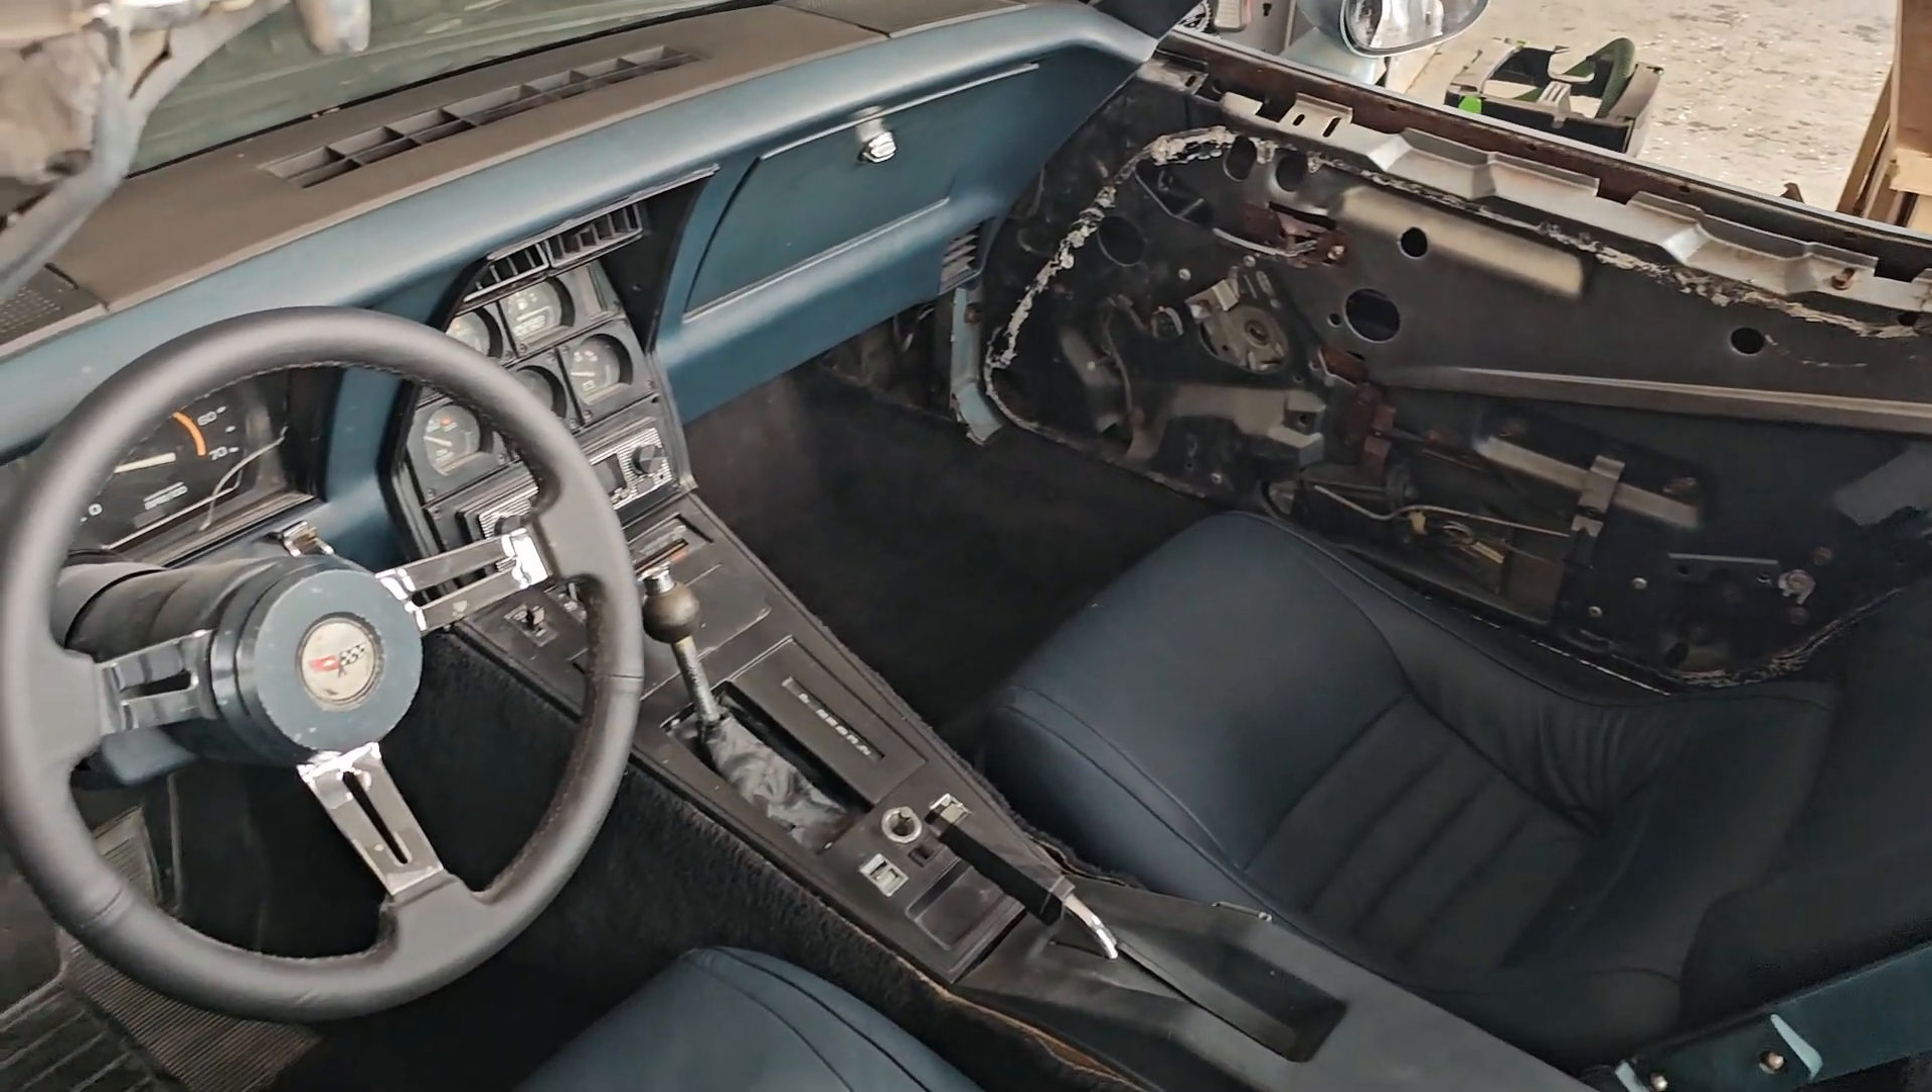Die Türpaneele sind noch nicht wieder drin, weil die Fenster noch nicht drin sind.